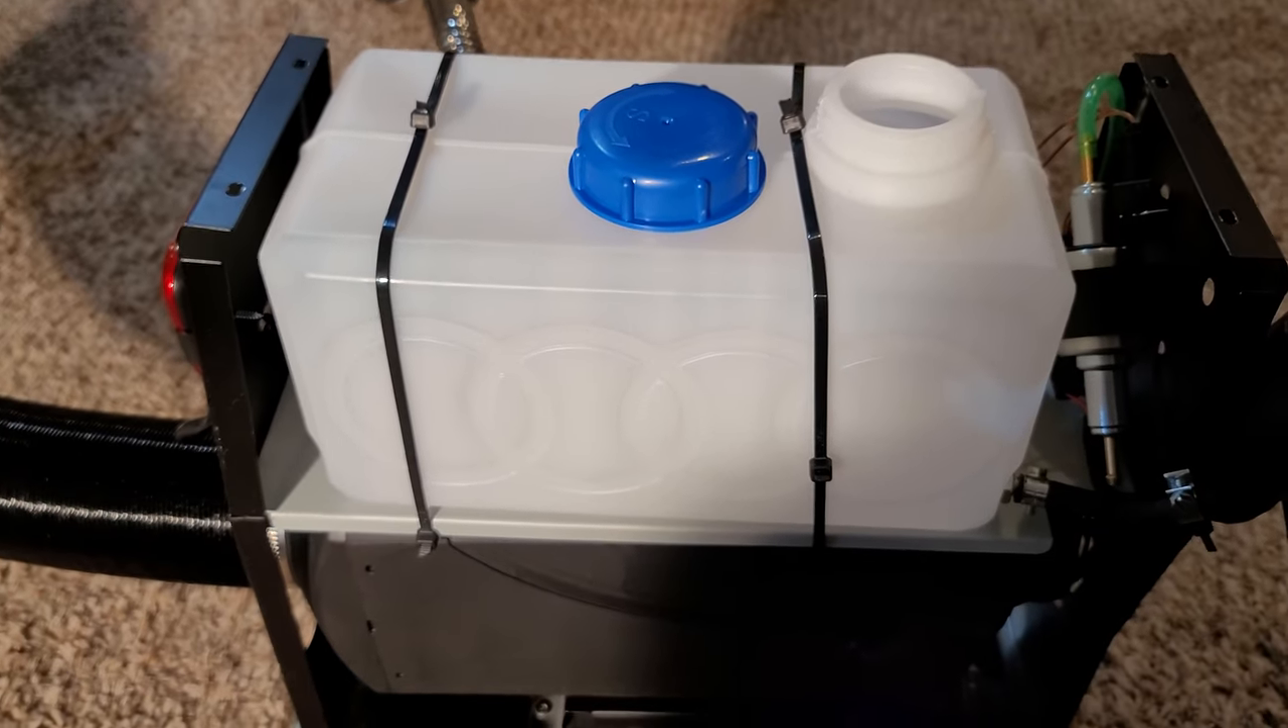And I did zip tie this tank to this tray here as it was just setting there and I just did that for a little extra safety.